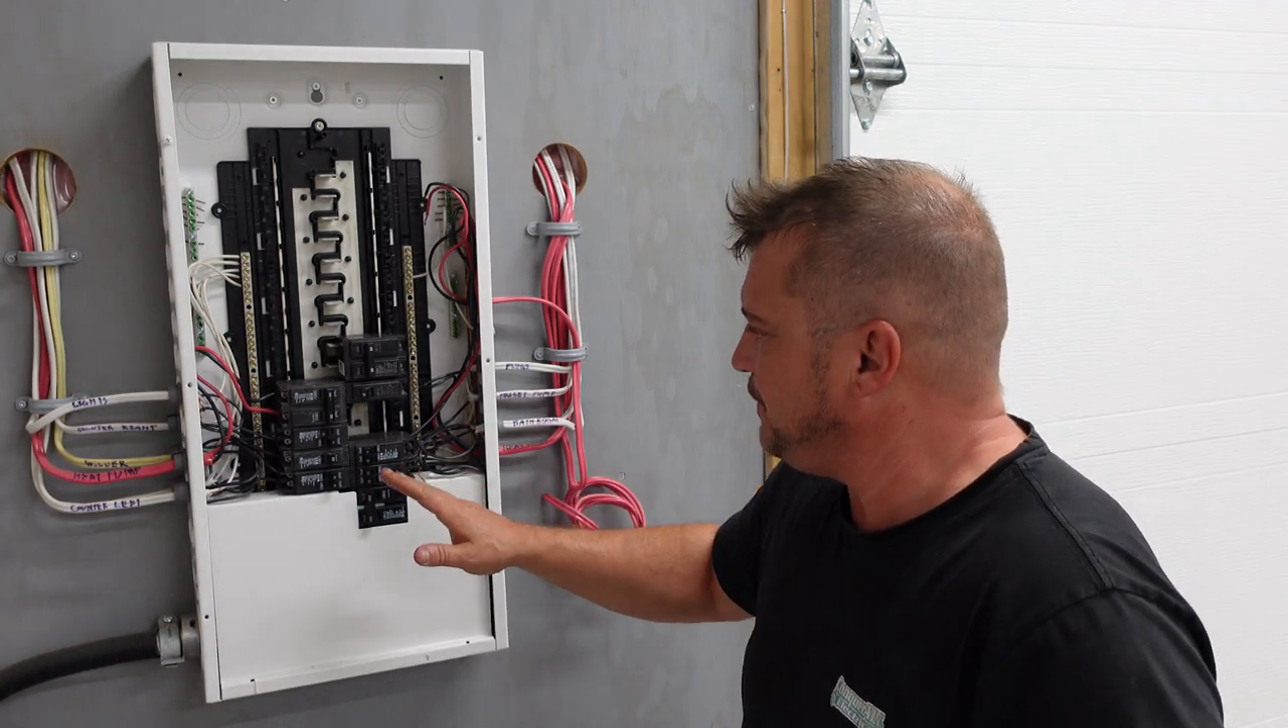So now we have our panel cover off.